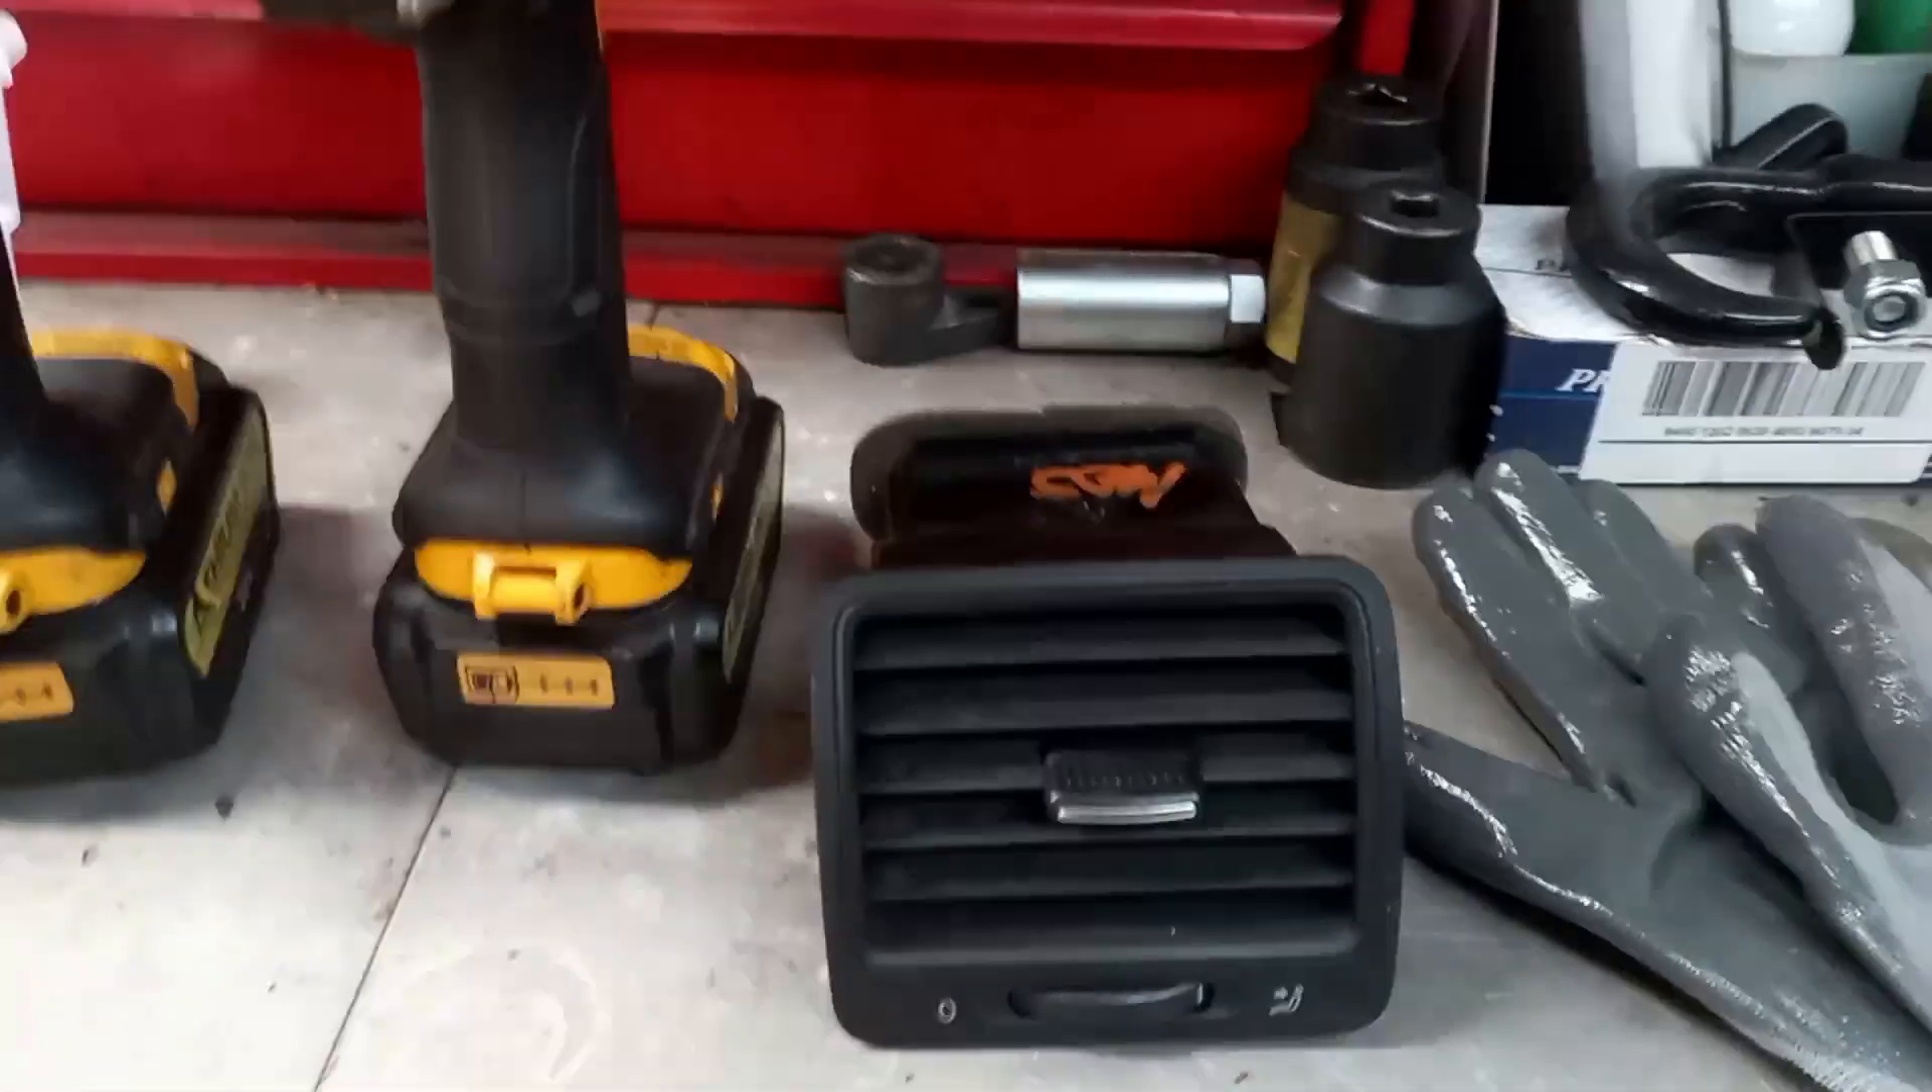I've already popped my vent out this is what it looks like.